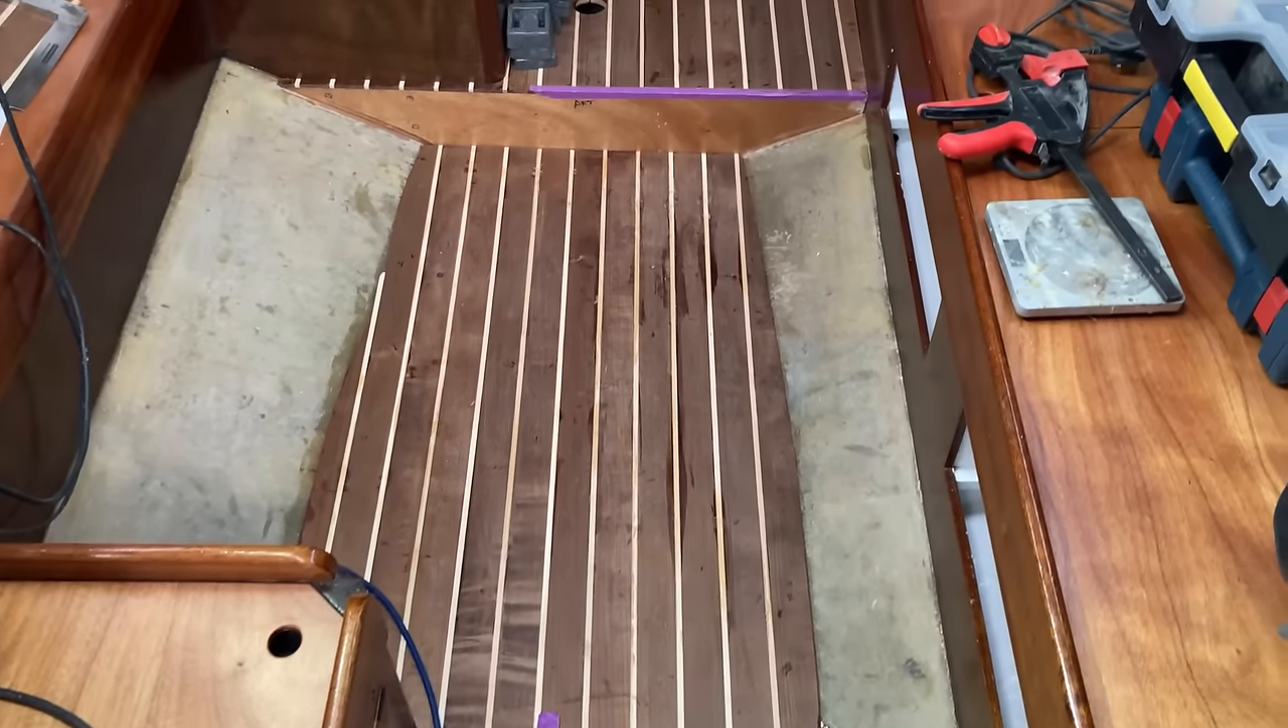So in the end of the last episode, I had got all the solid wood flooring down on the flat bits of the cabin sole.